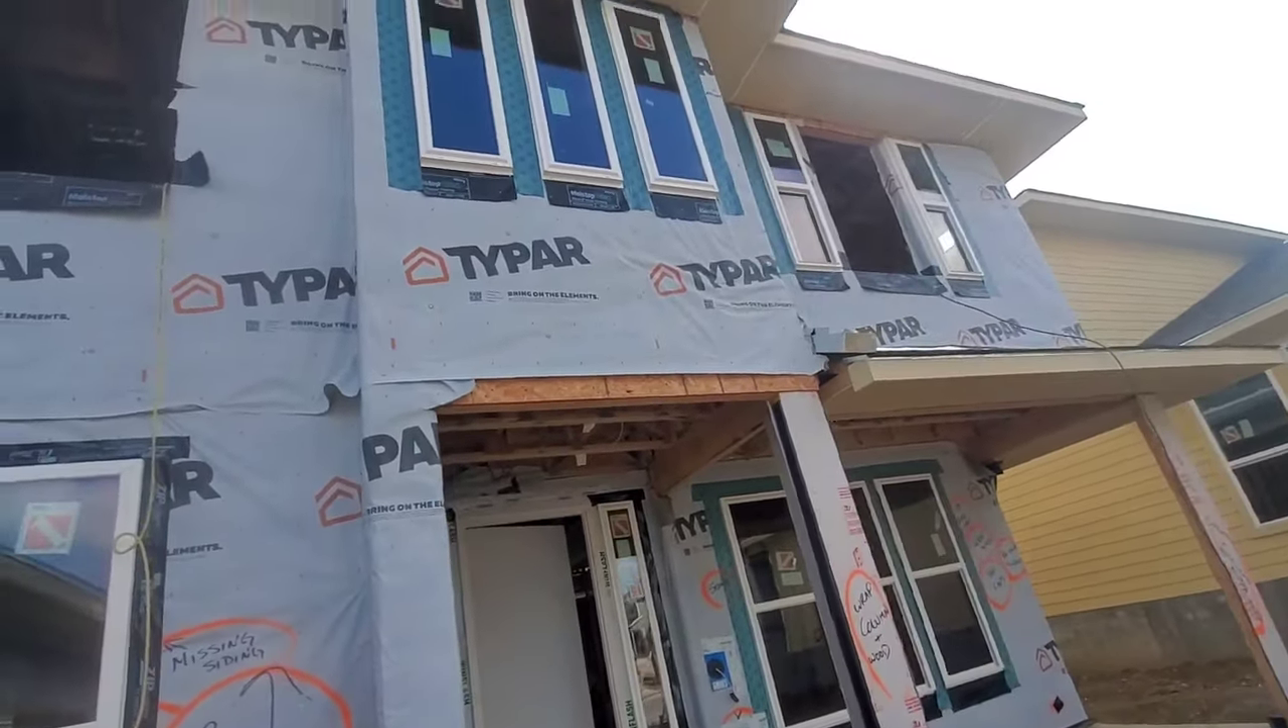Here this doesn't extend far enough down to cover that OSB.